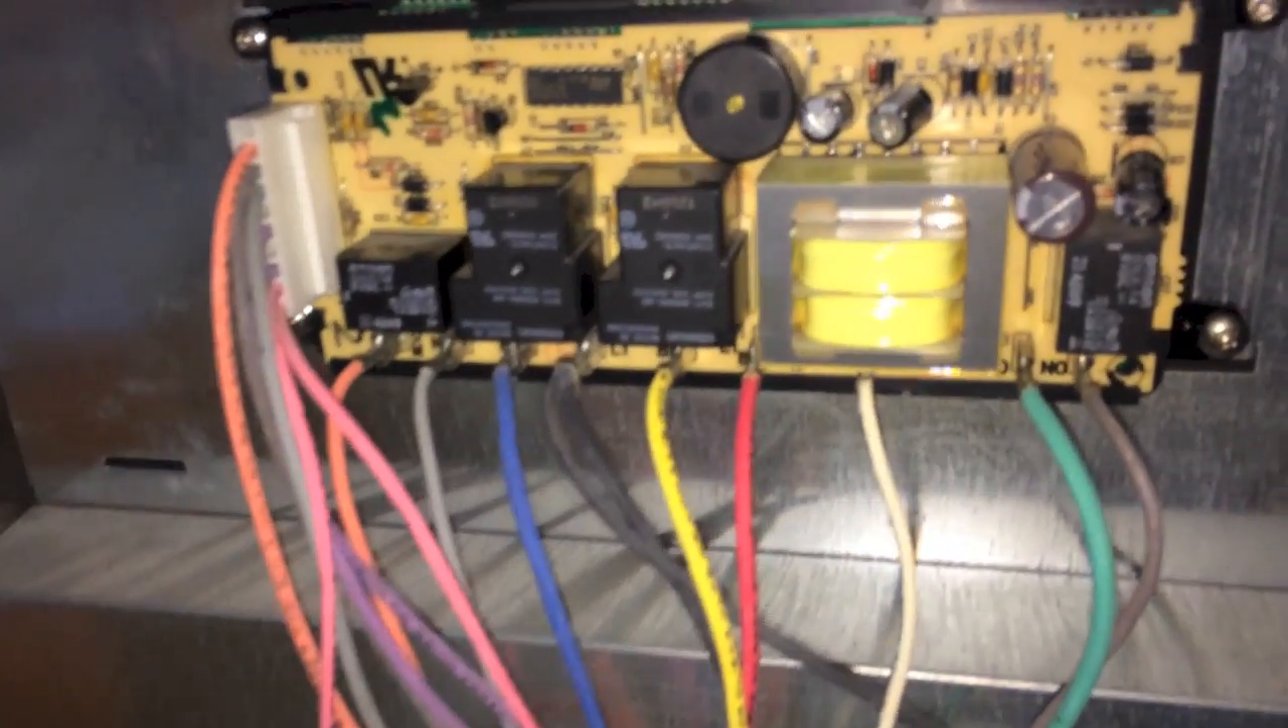Okay, there's my controller wired back up again.